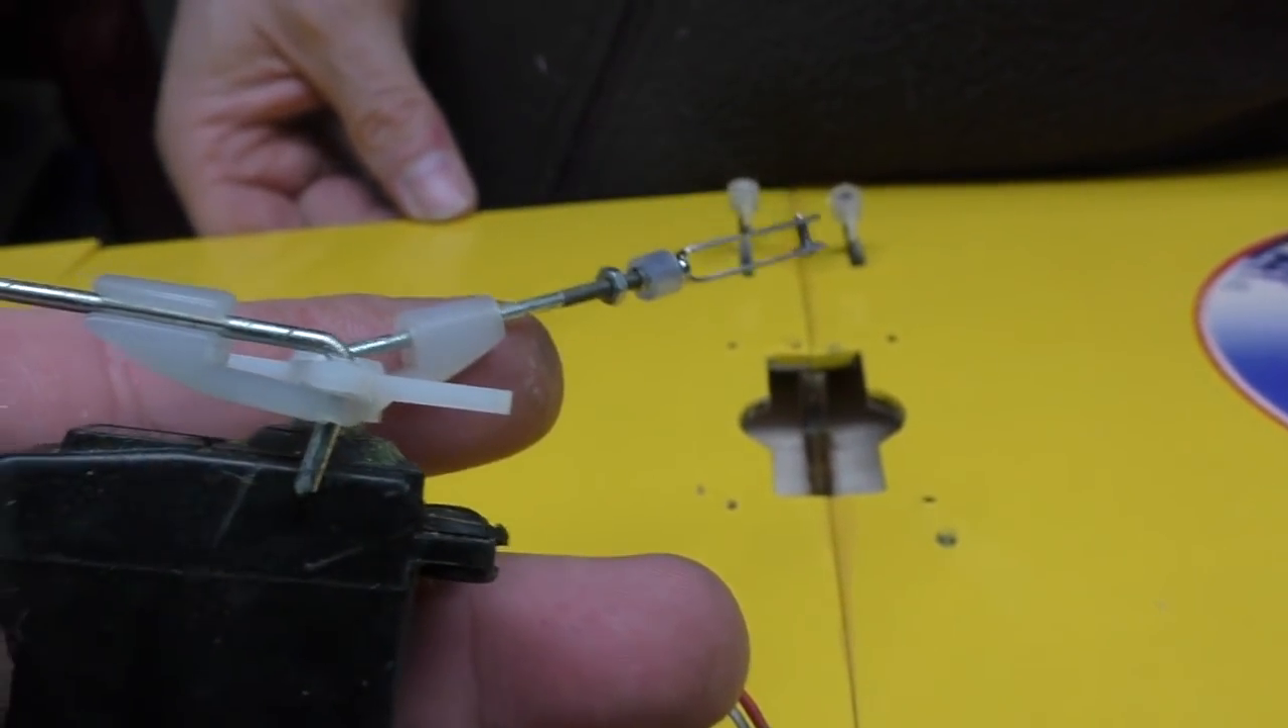Right okay we've got the servo out er and here it is.